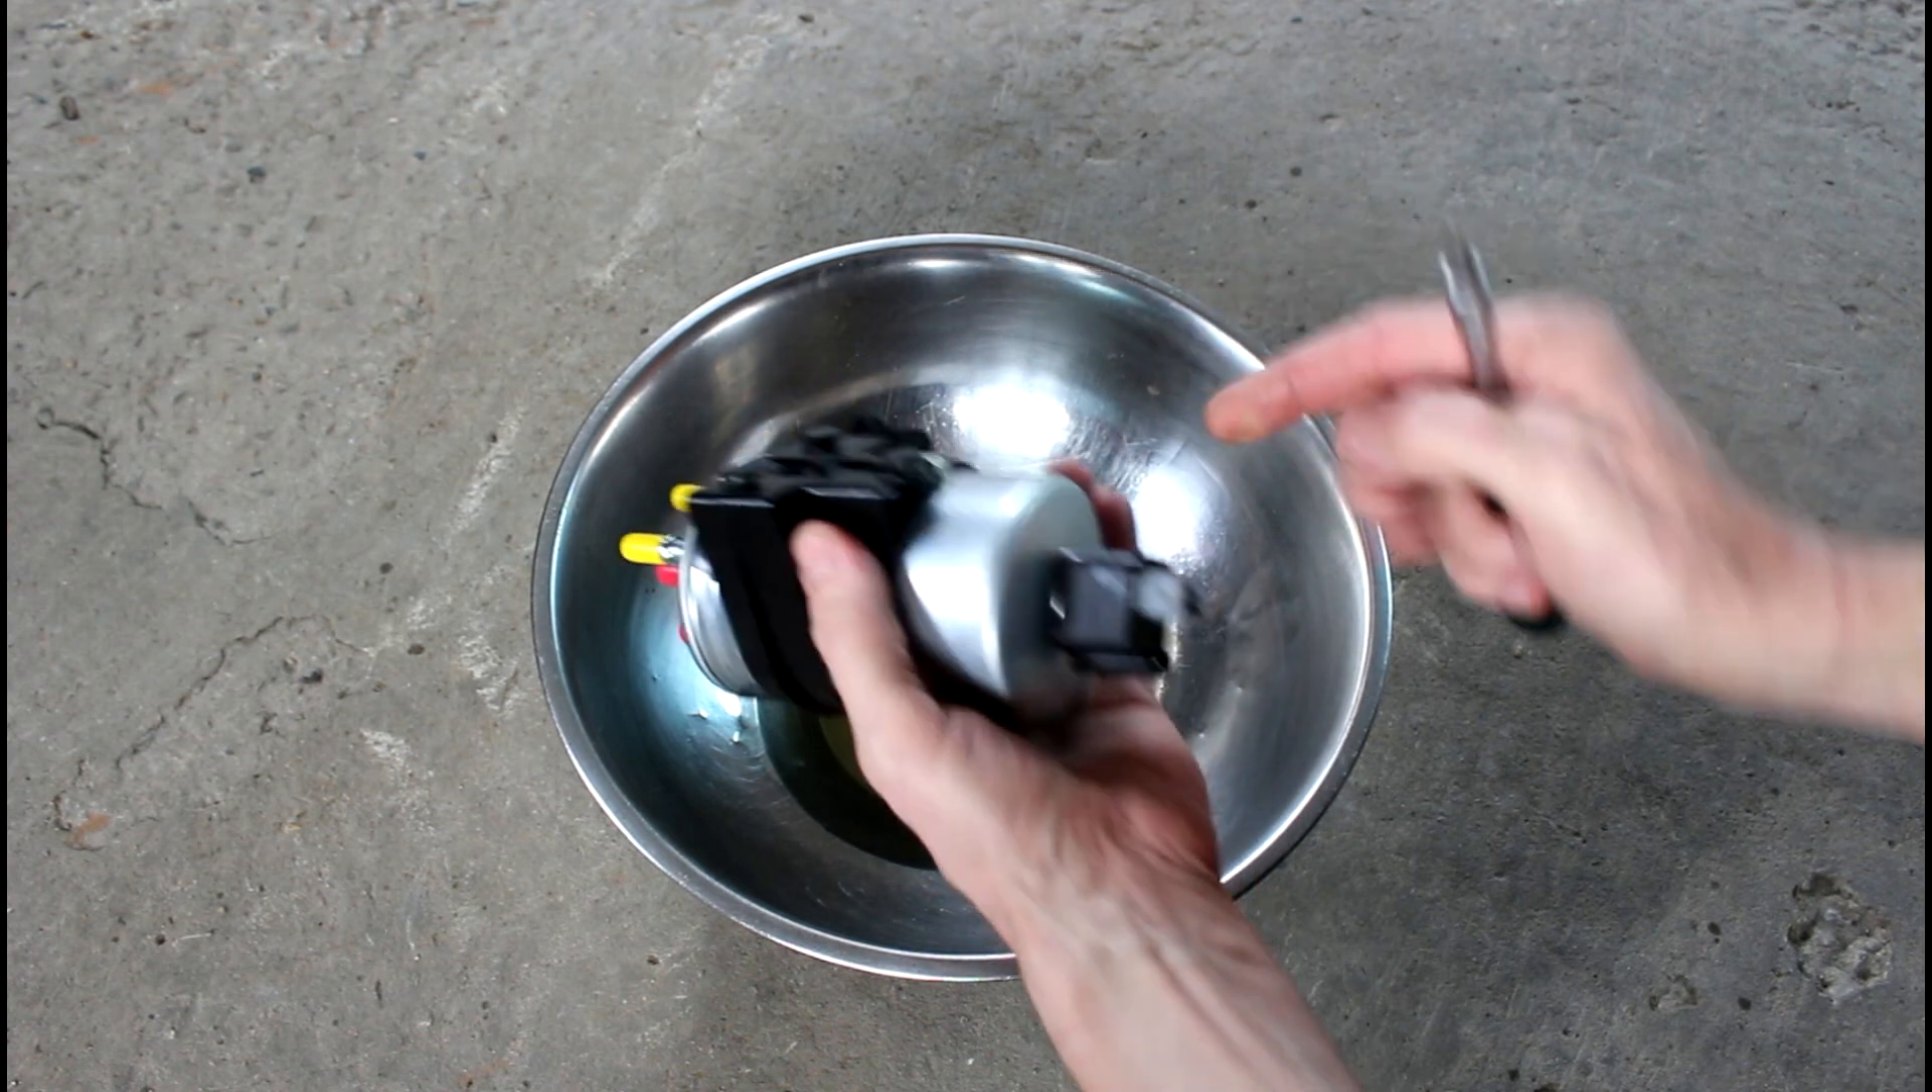Заглушки пока не снимаю. Сниму на автомобиле.